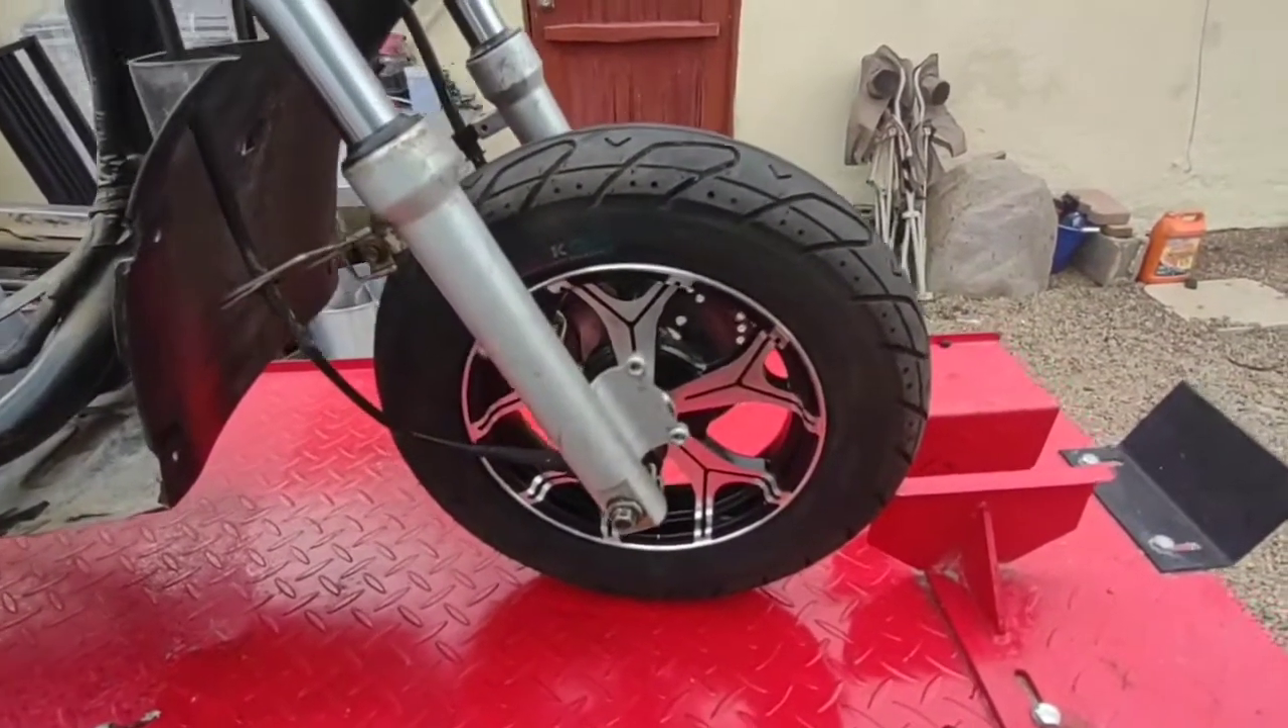I got the rim on the bike. And, the tire is on.